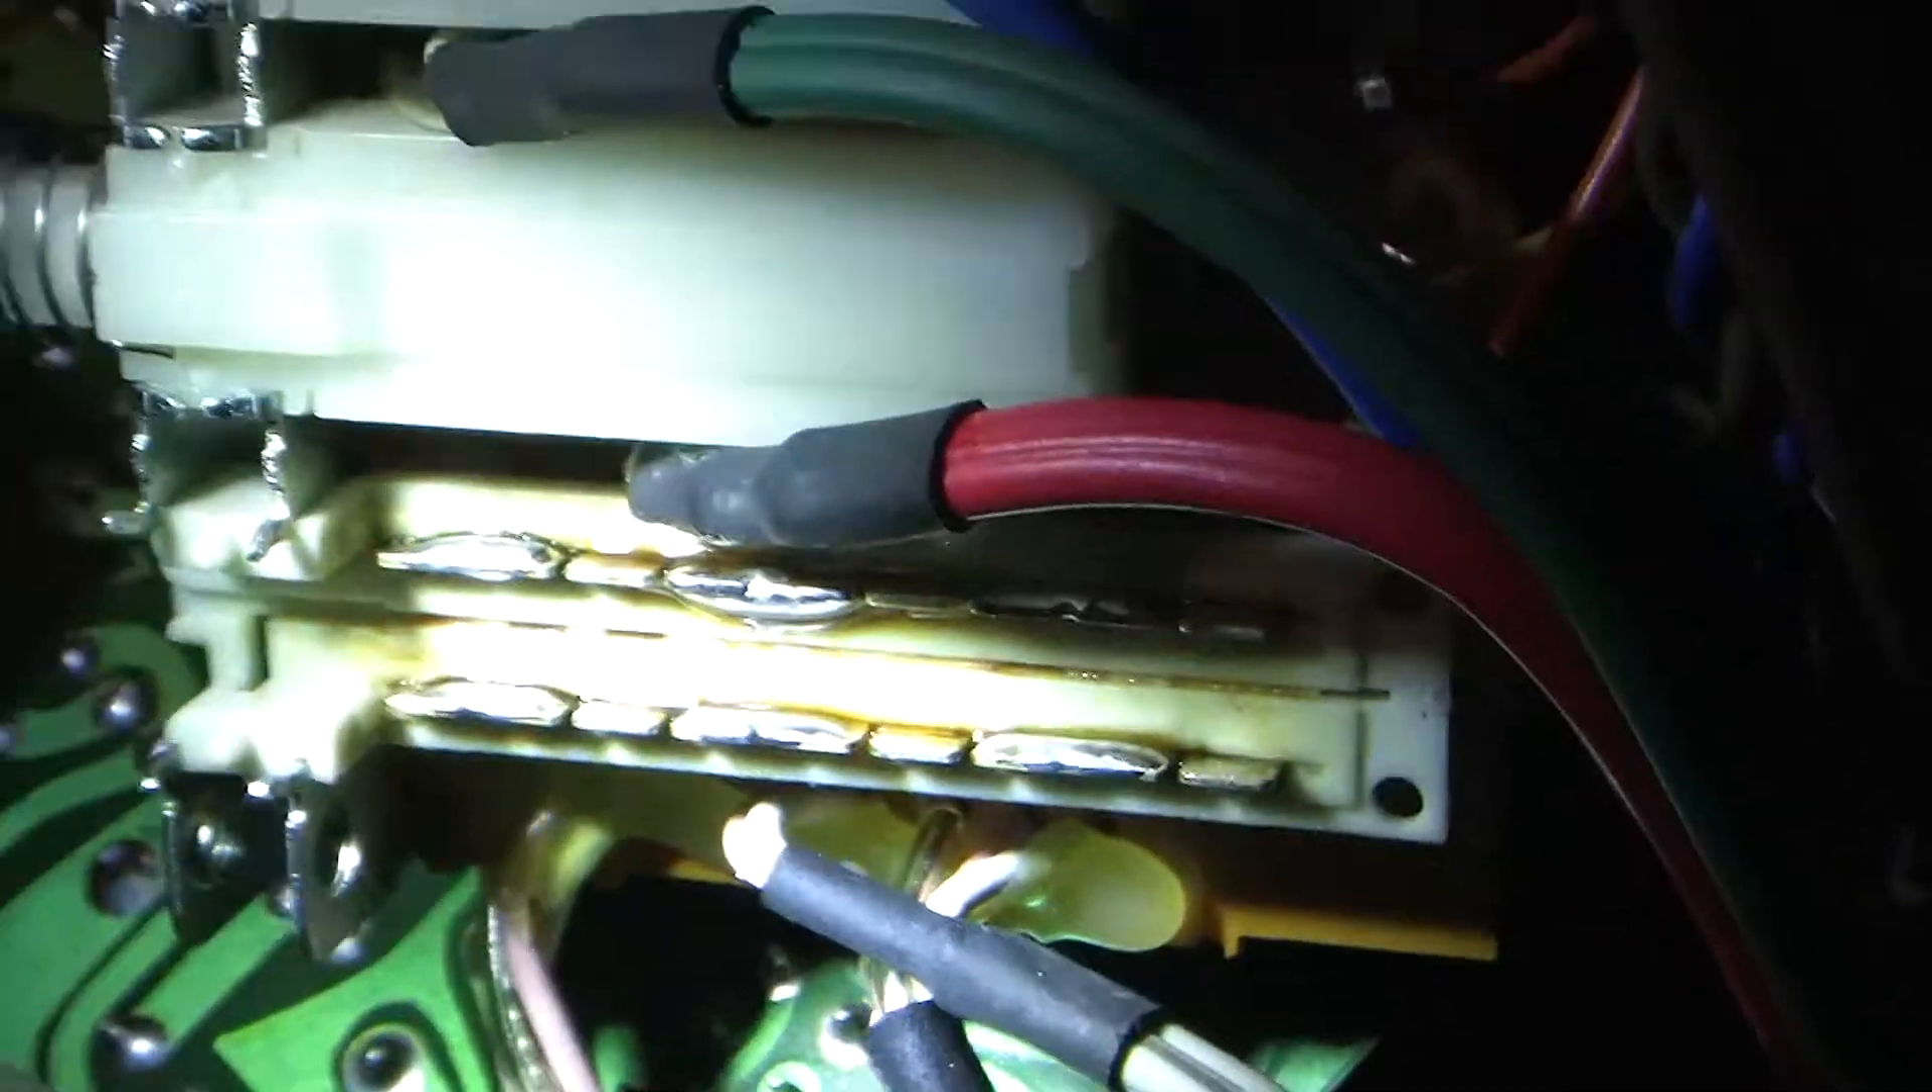I made a series of solder bridges where the connections ought to be hopefully you can see those little solder bridges.